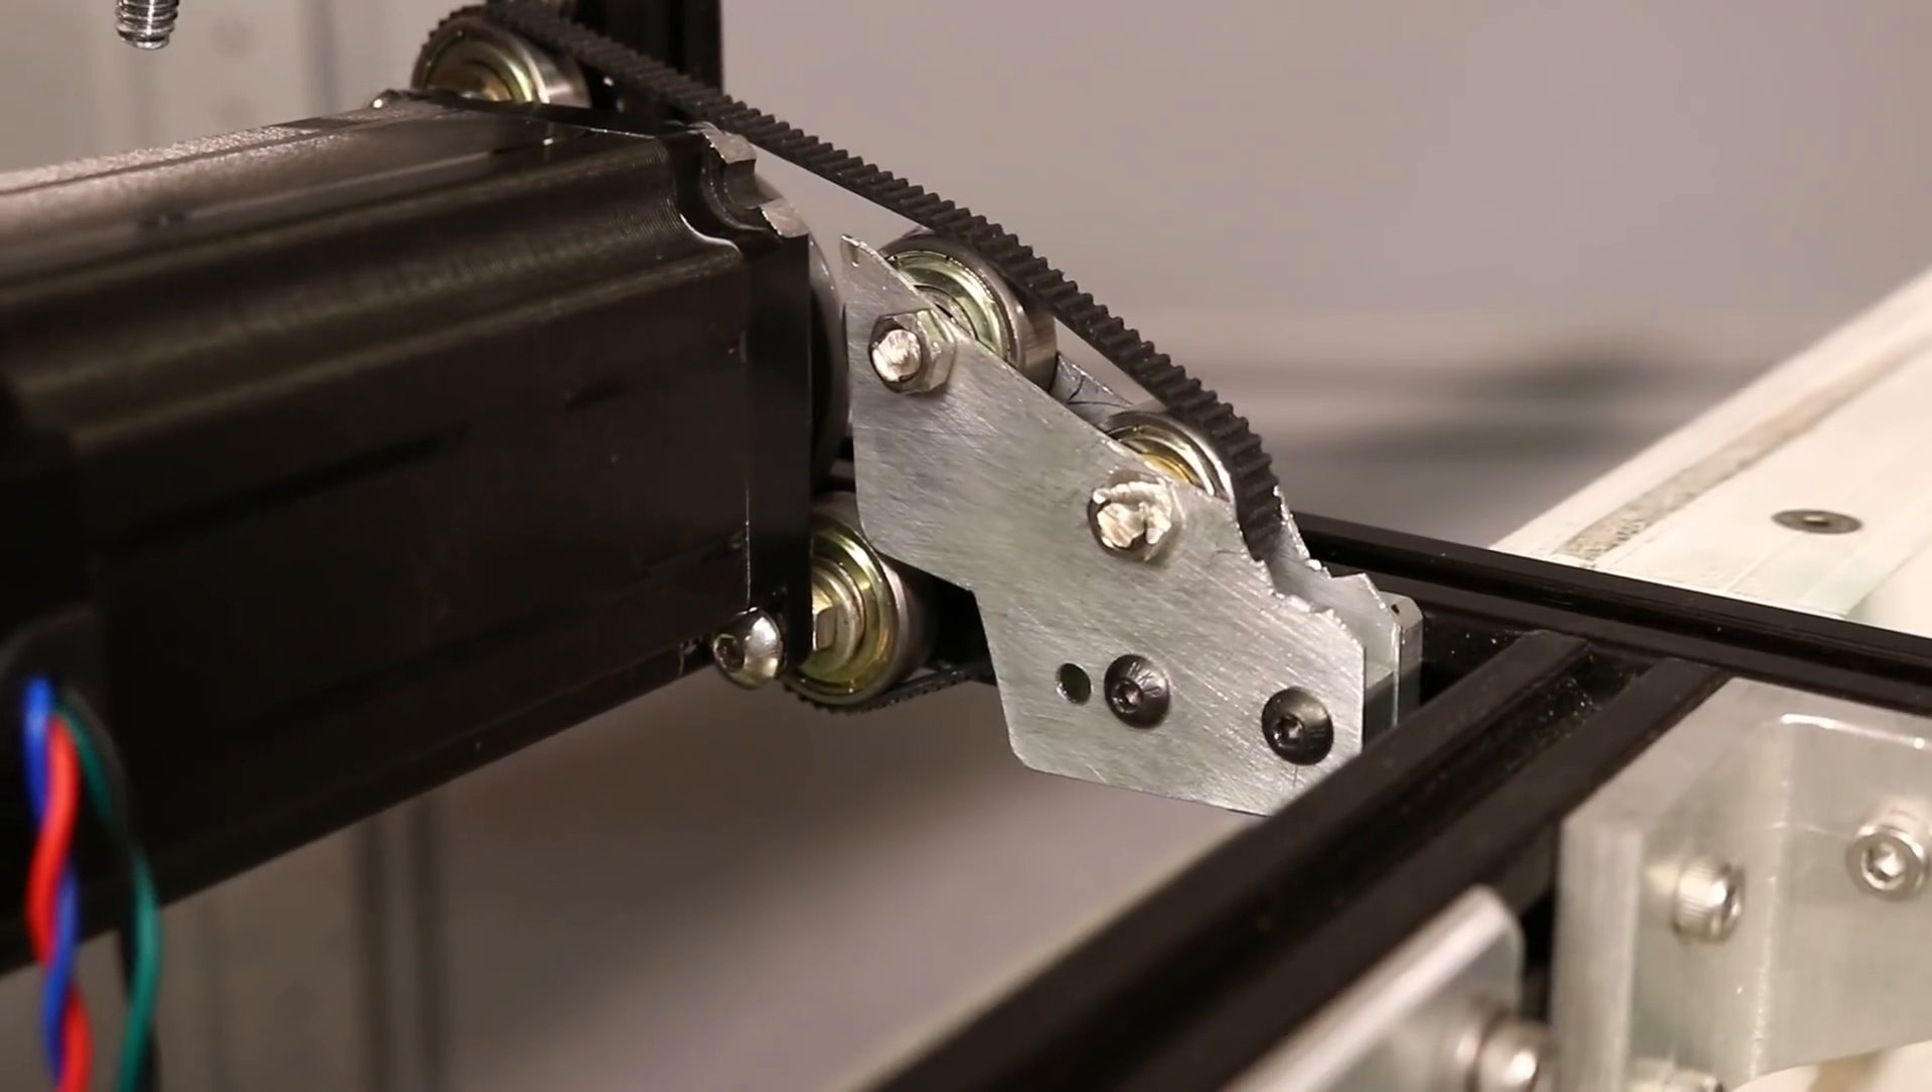And the drive system is complete and installed also.